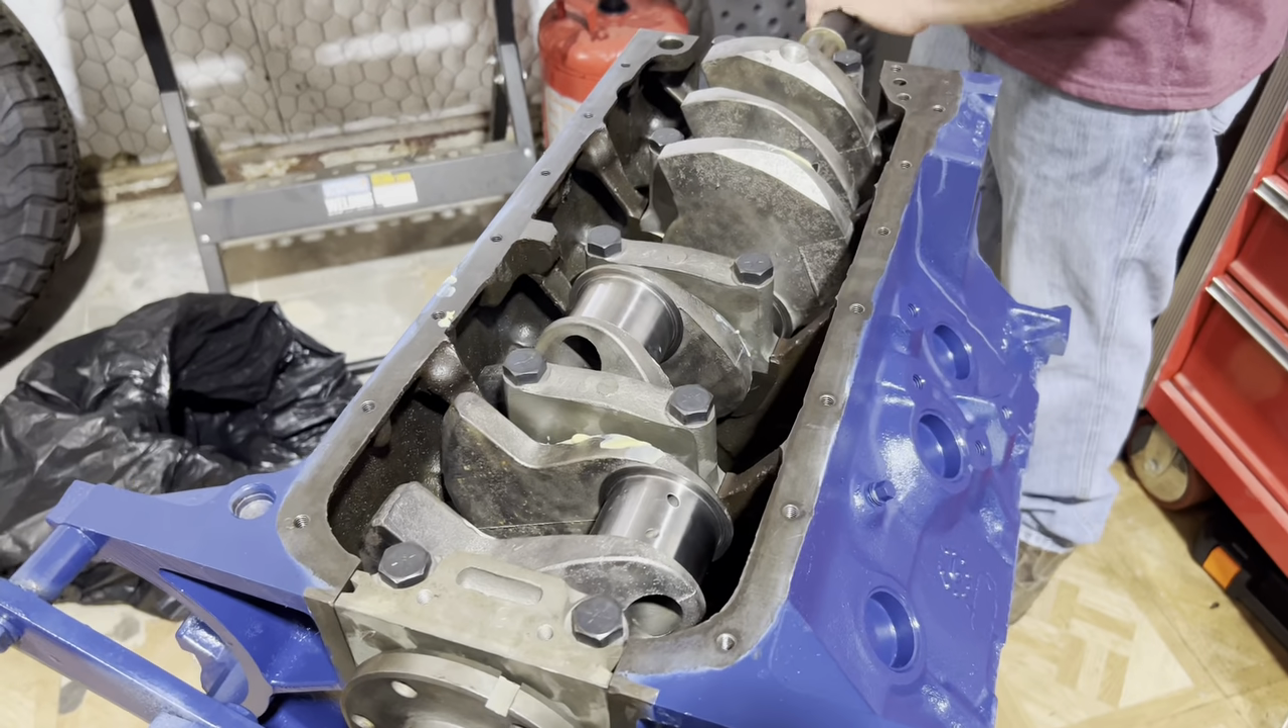Got the main caps on with the main bolts and put the thread sealer on them.